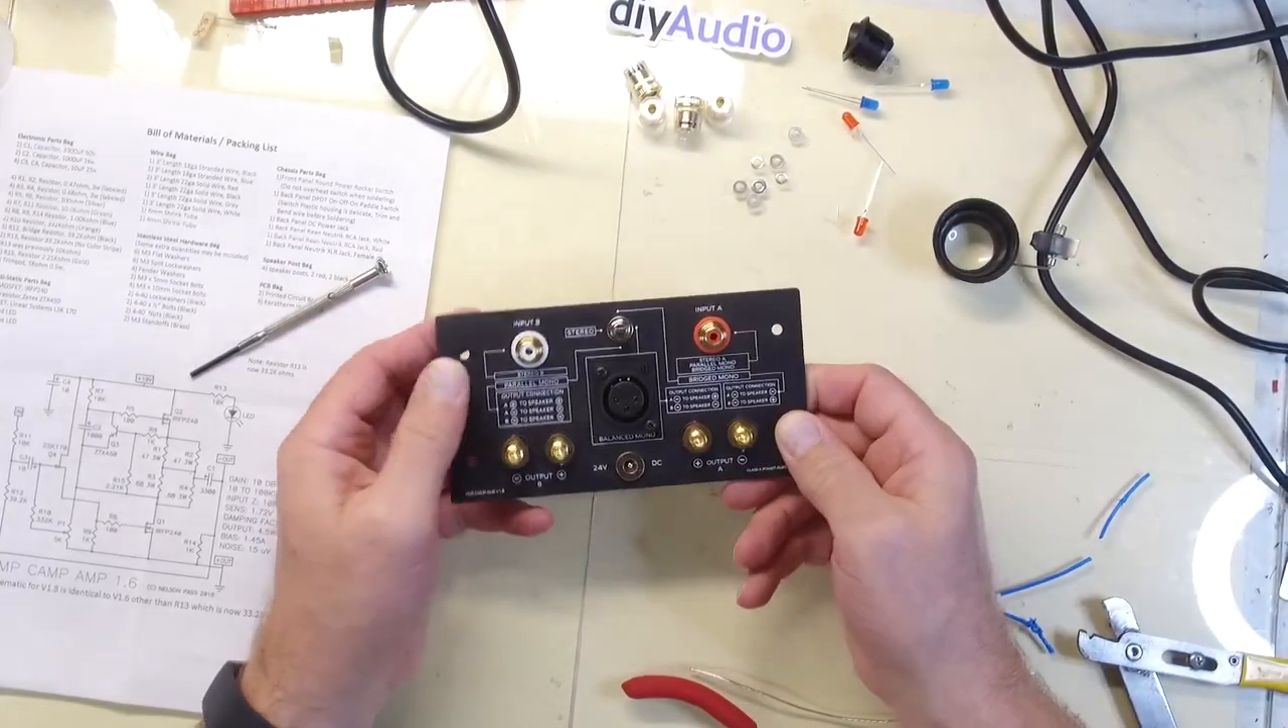I've got the connectors all installed here and everything looks good.